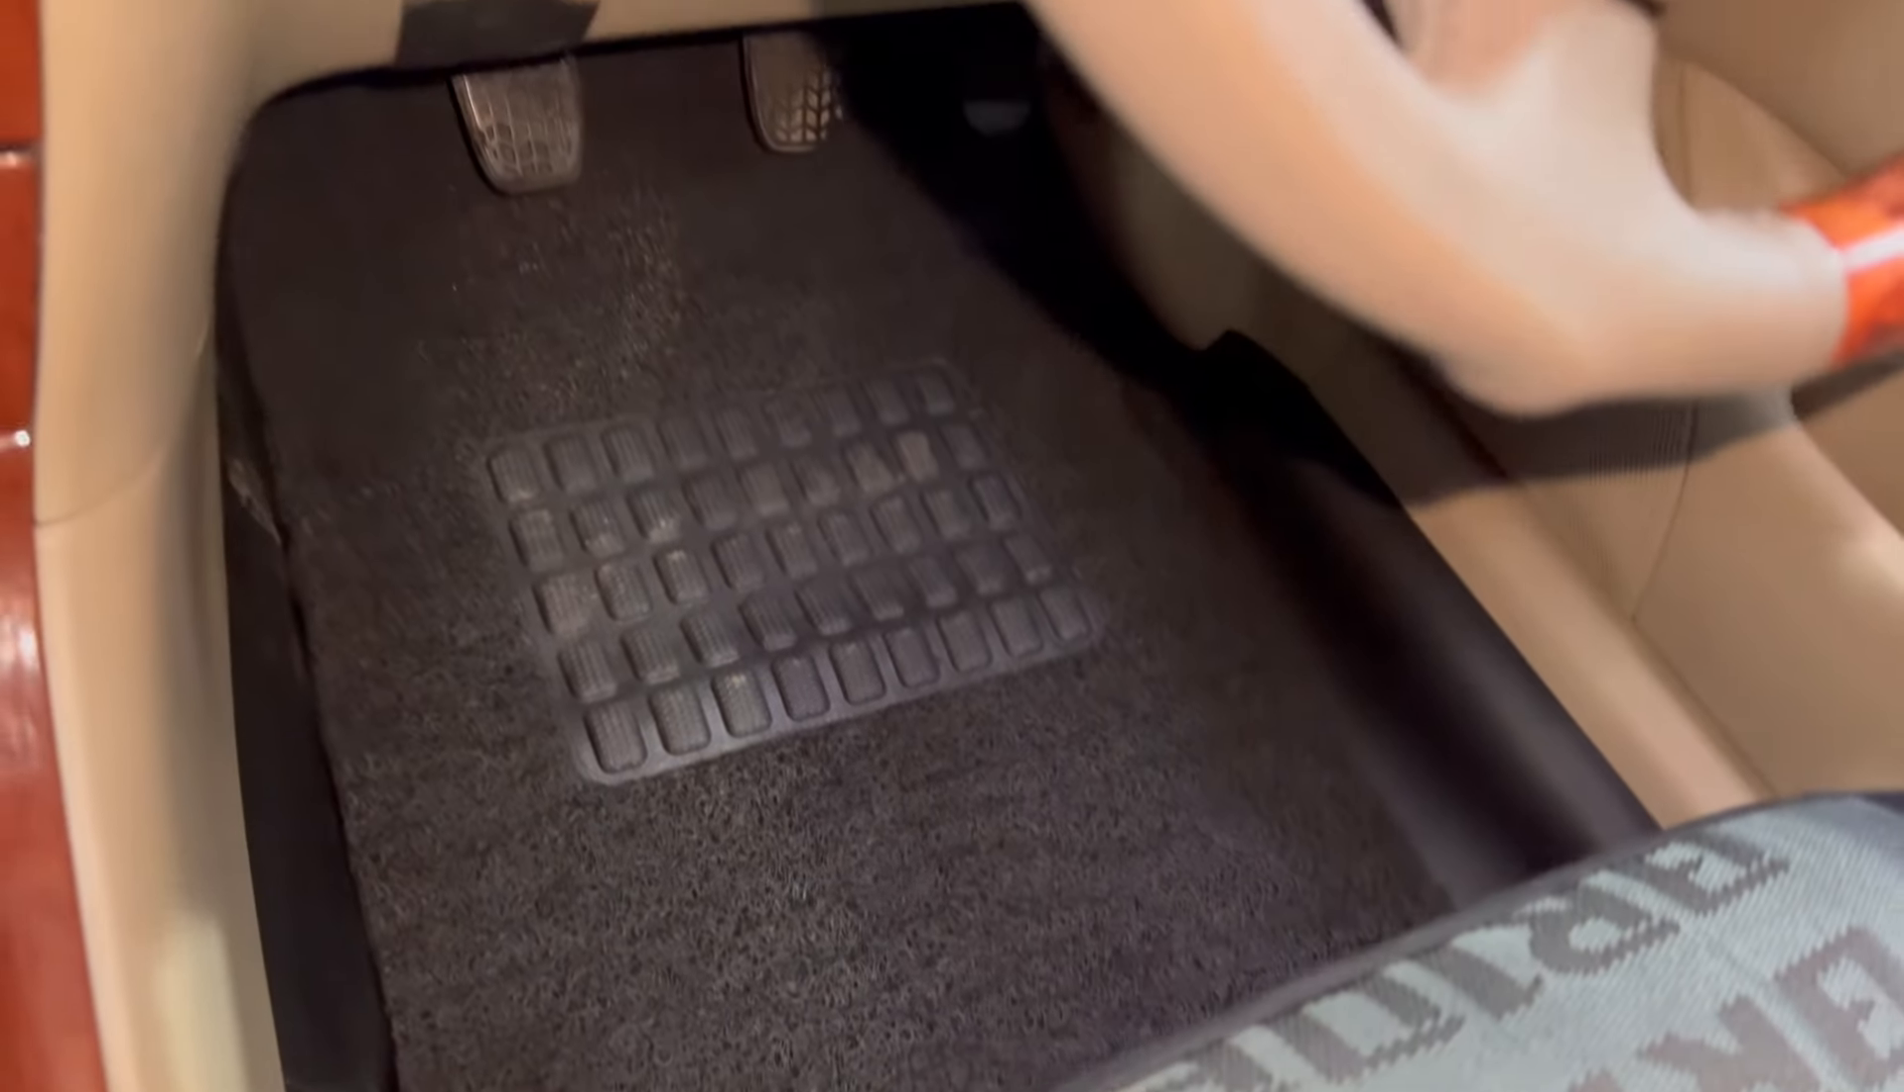یہ گراس میٹ کٹنگ کر کے لگا دی ہے۔